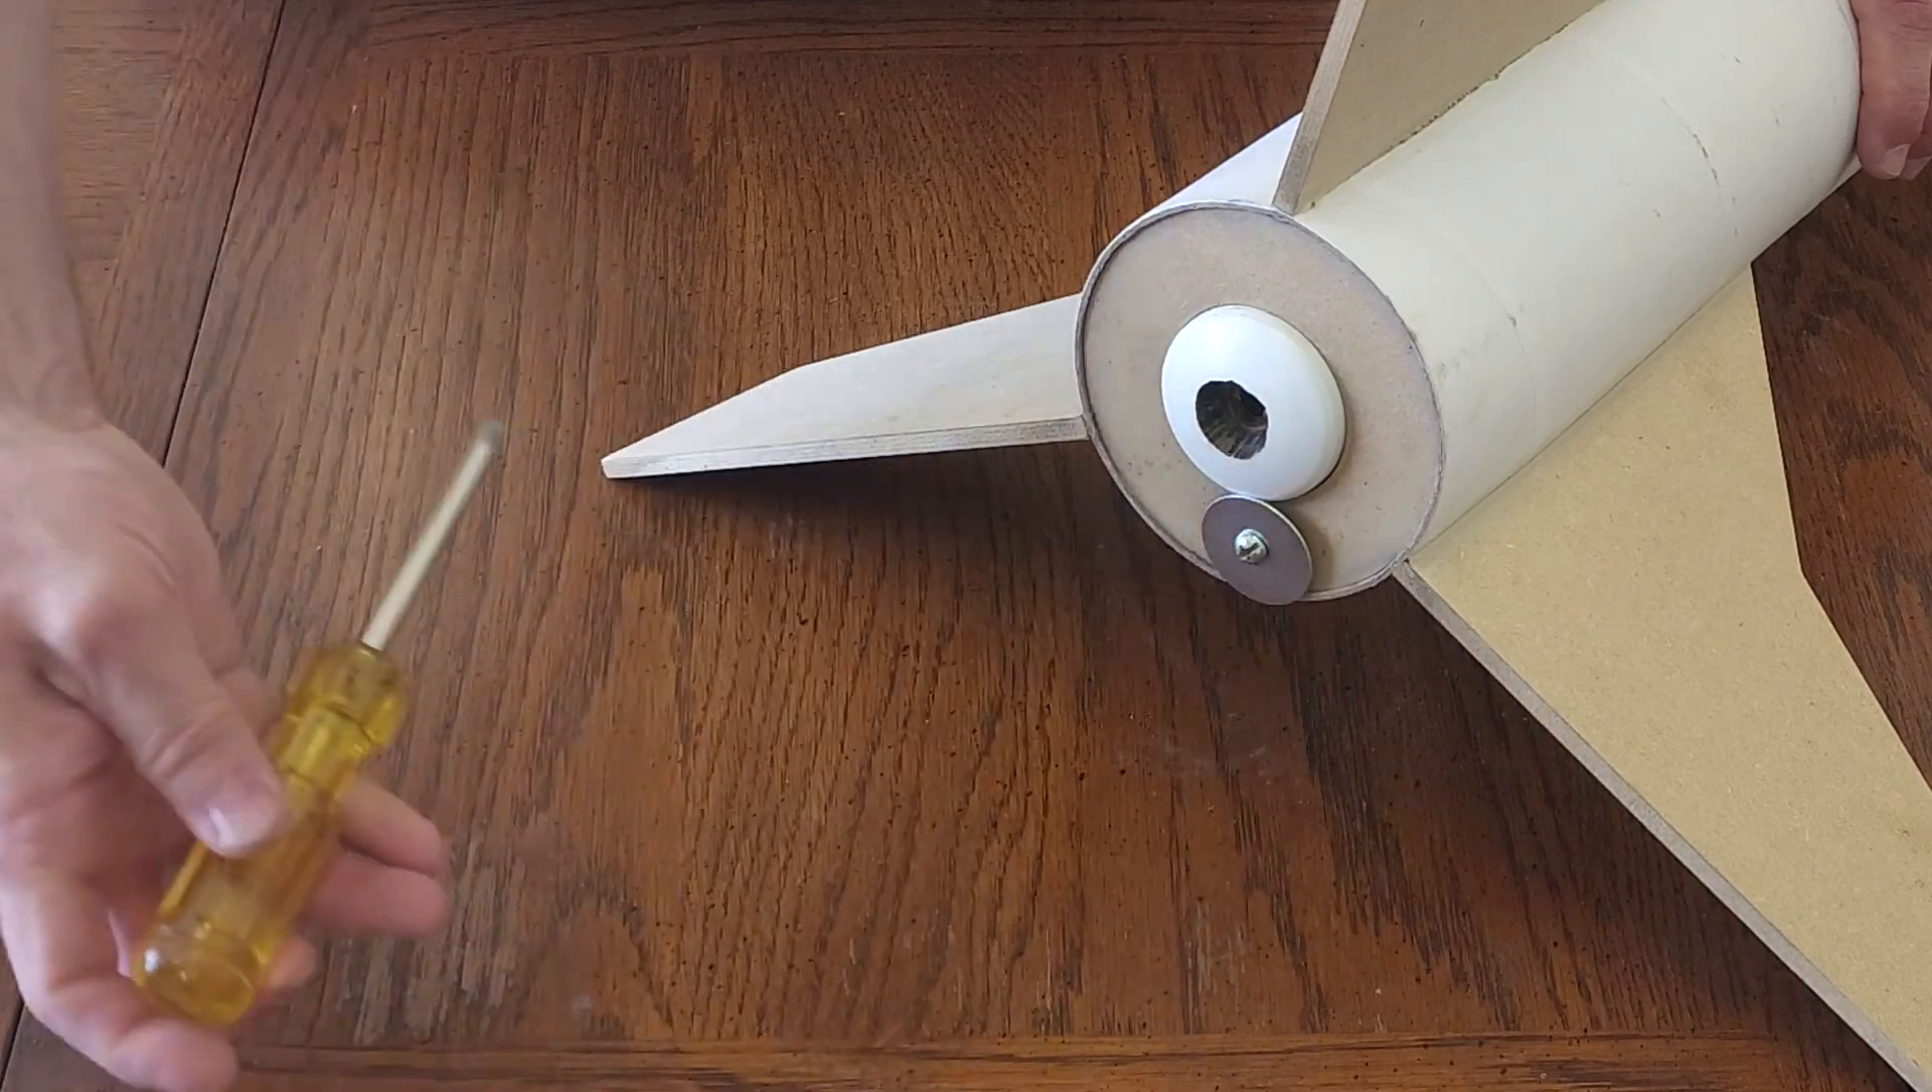Now this washer is a little bit large here where it's pushing against the edge of the body tube.